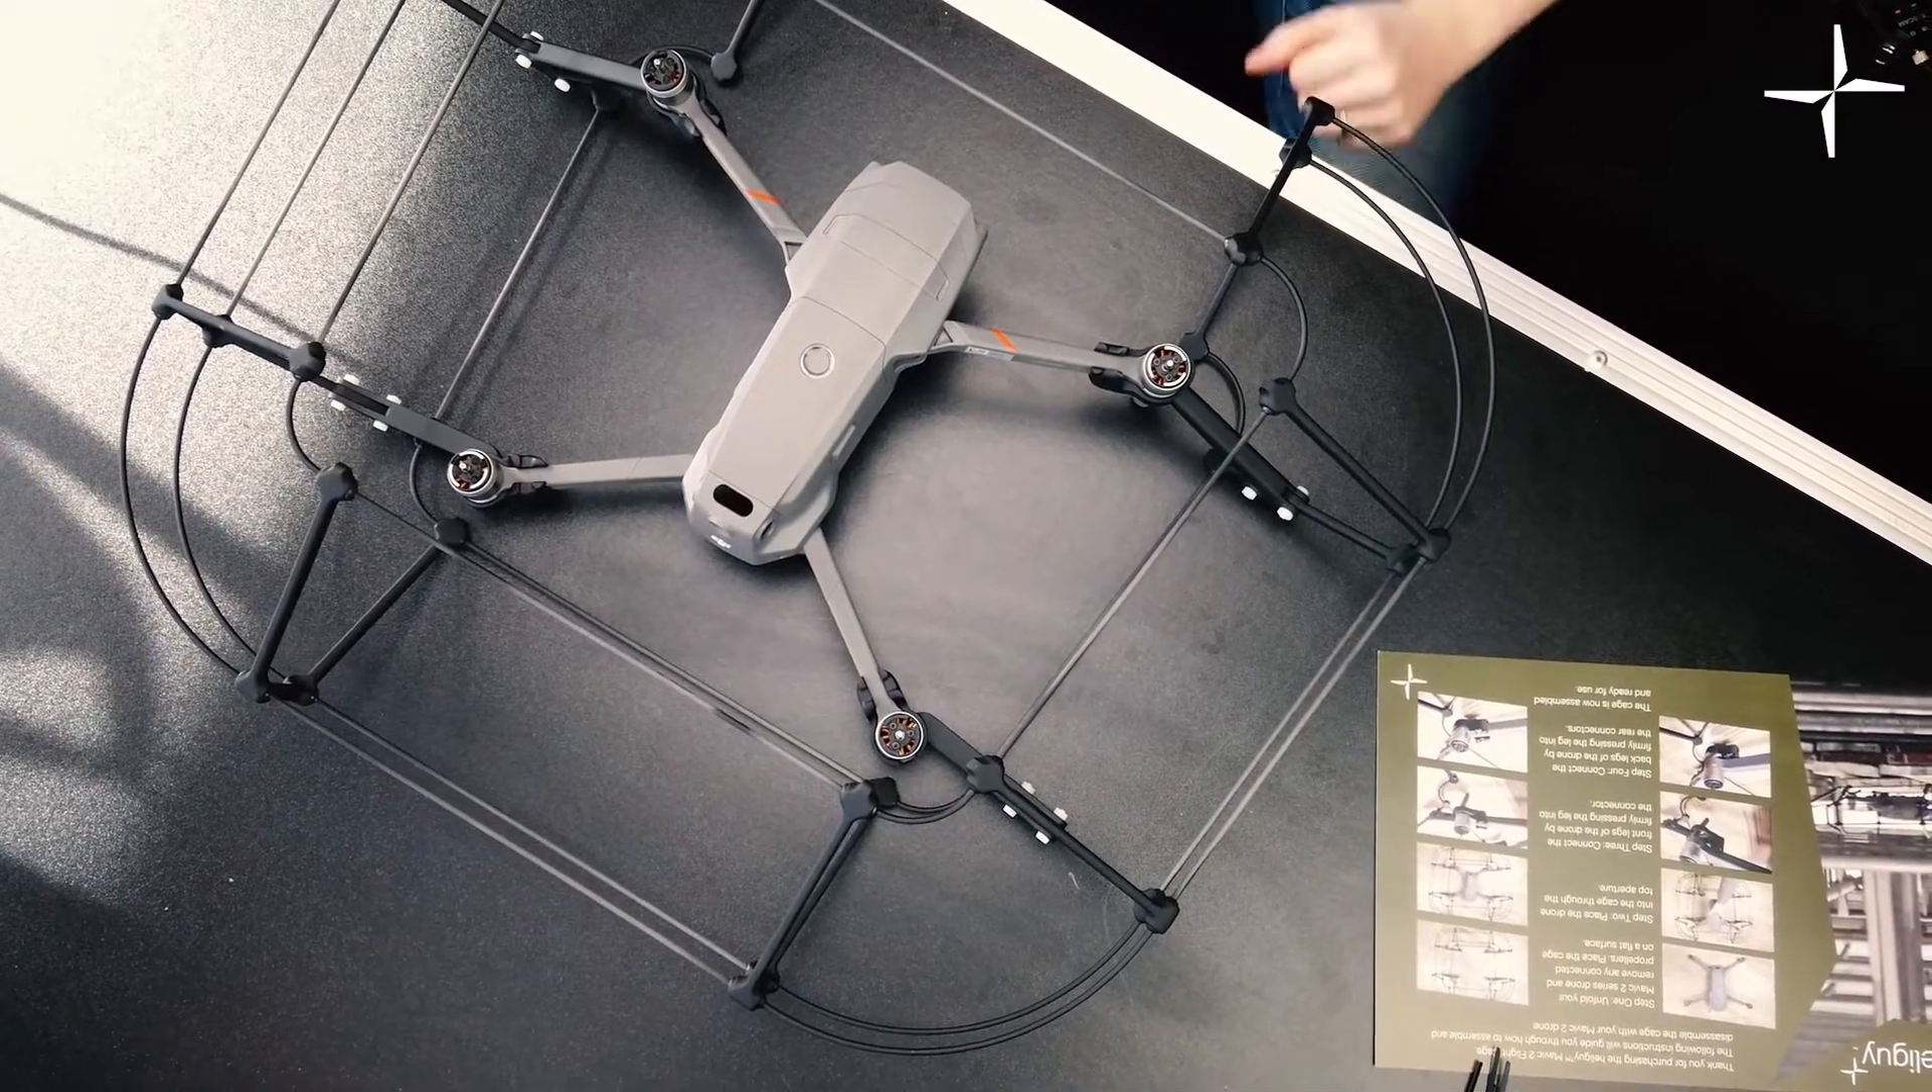And that is your cage assembled on your drone.